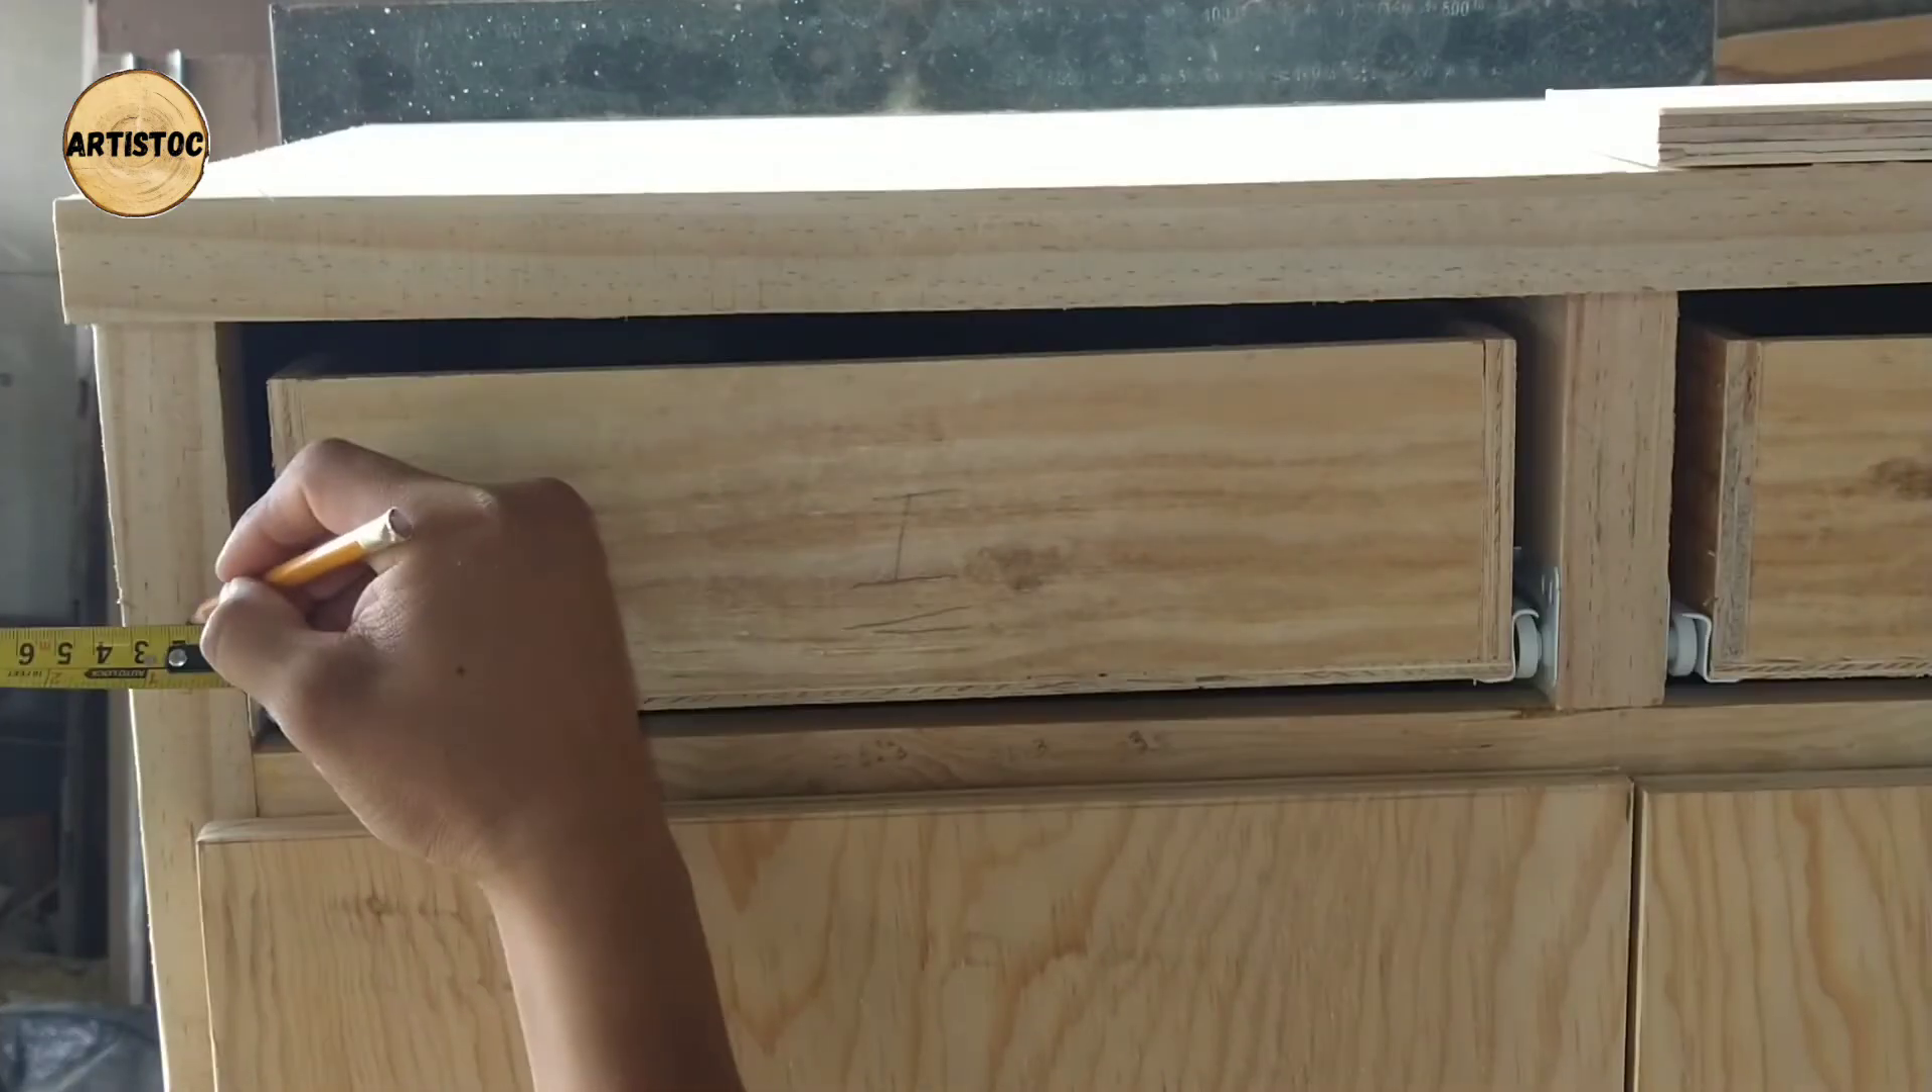Finalmente, después de armar y colocar los cajones falta solo colocar las tapas.